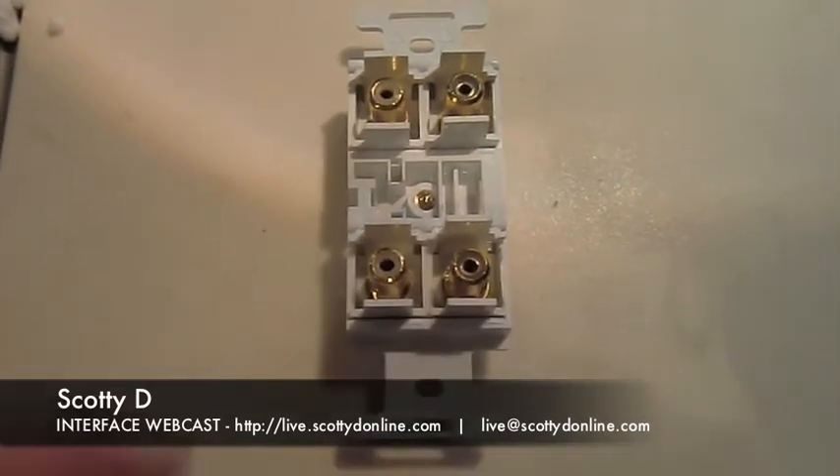All right we have all four RCA jacks installed into the four port duplex insert from Leviton.